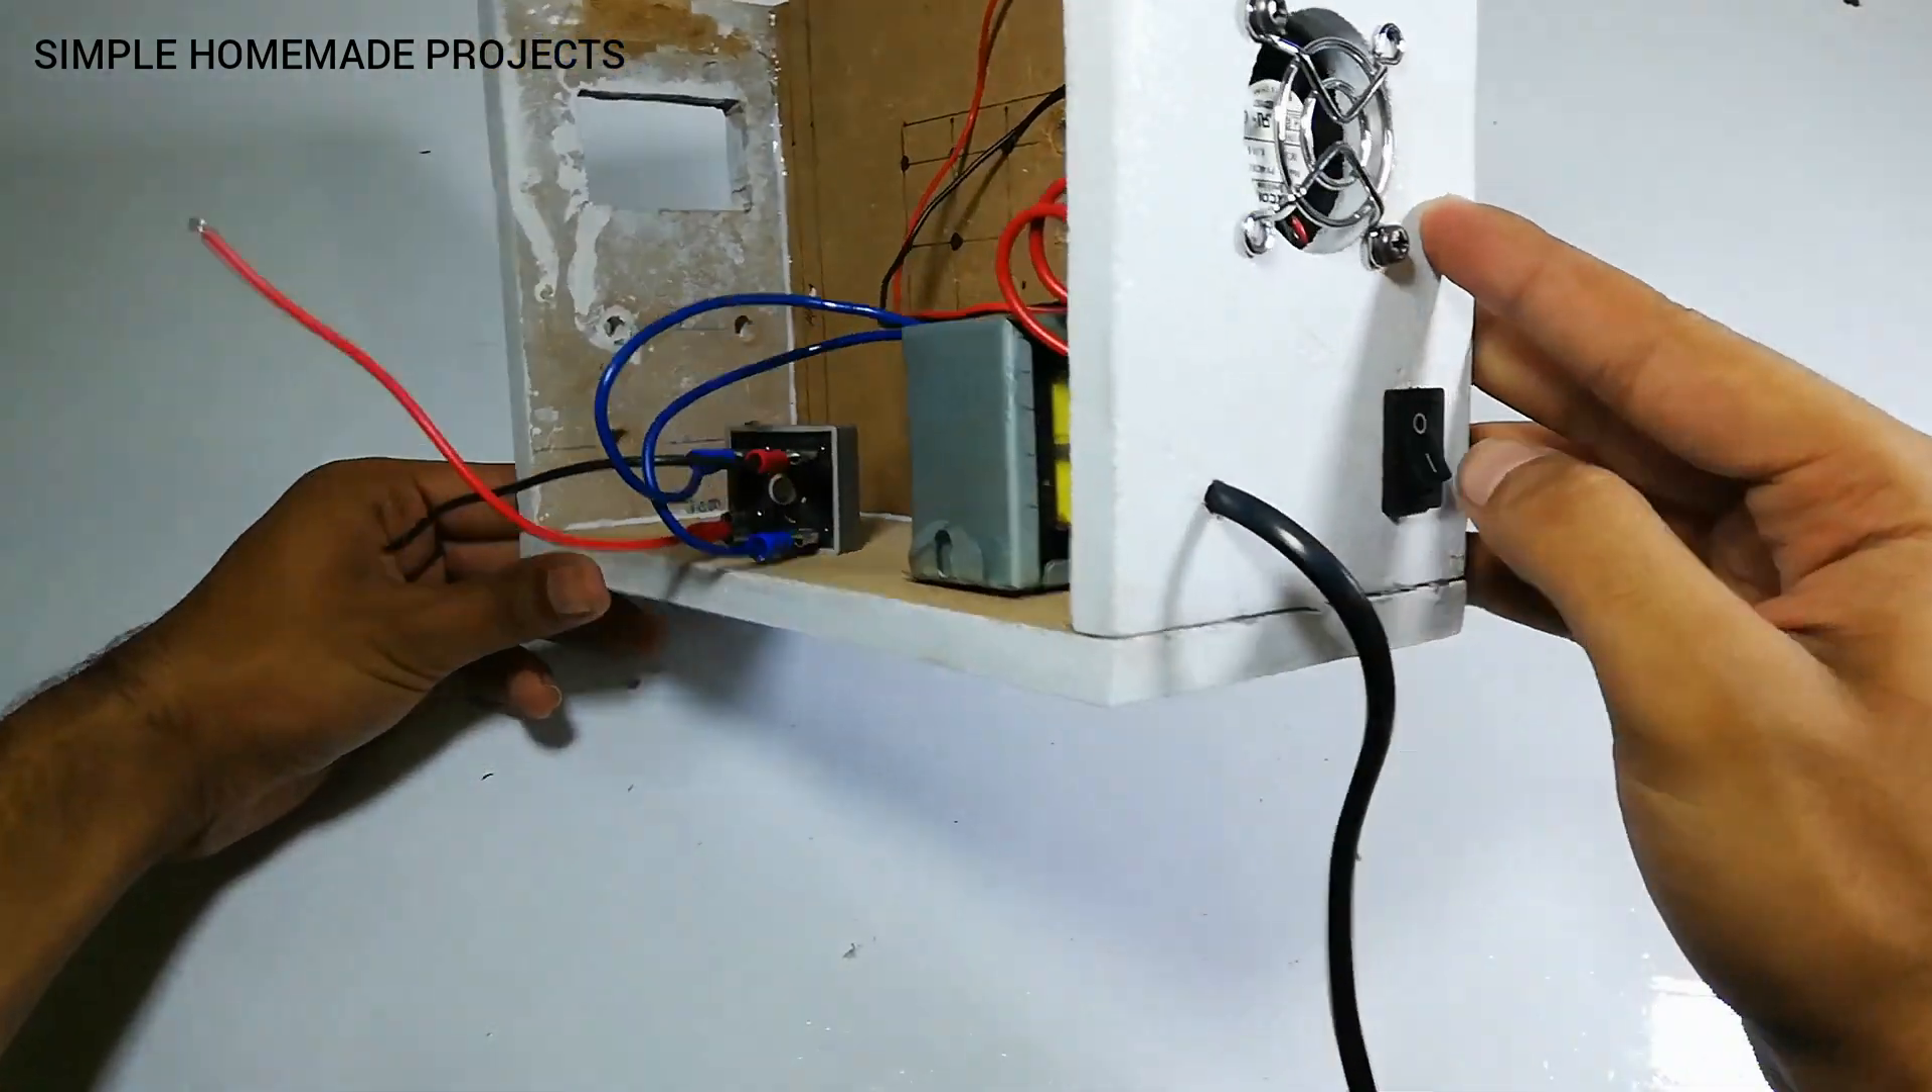Here friends you can see that I have attached the on off switch the cooling fan transformer and the bridge rectifier.